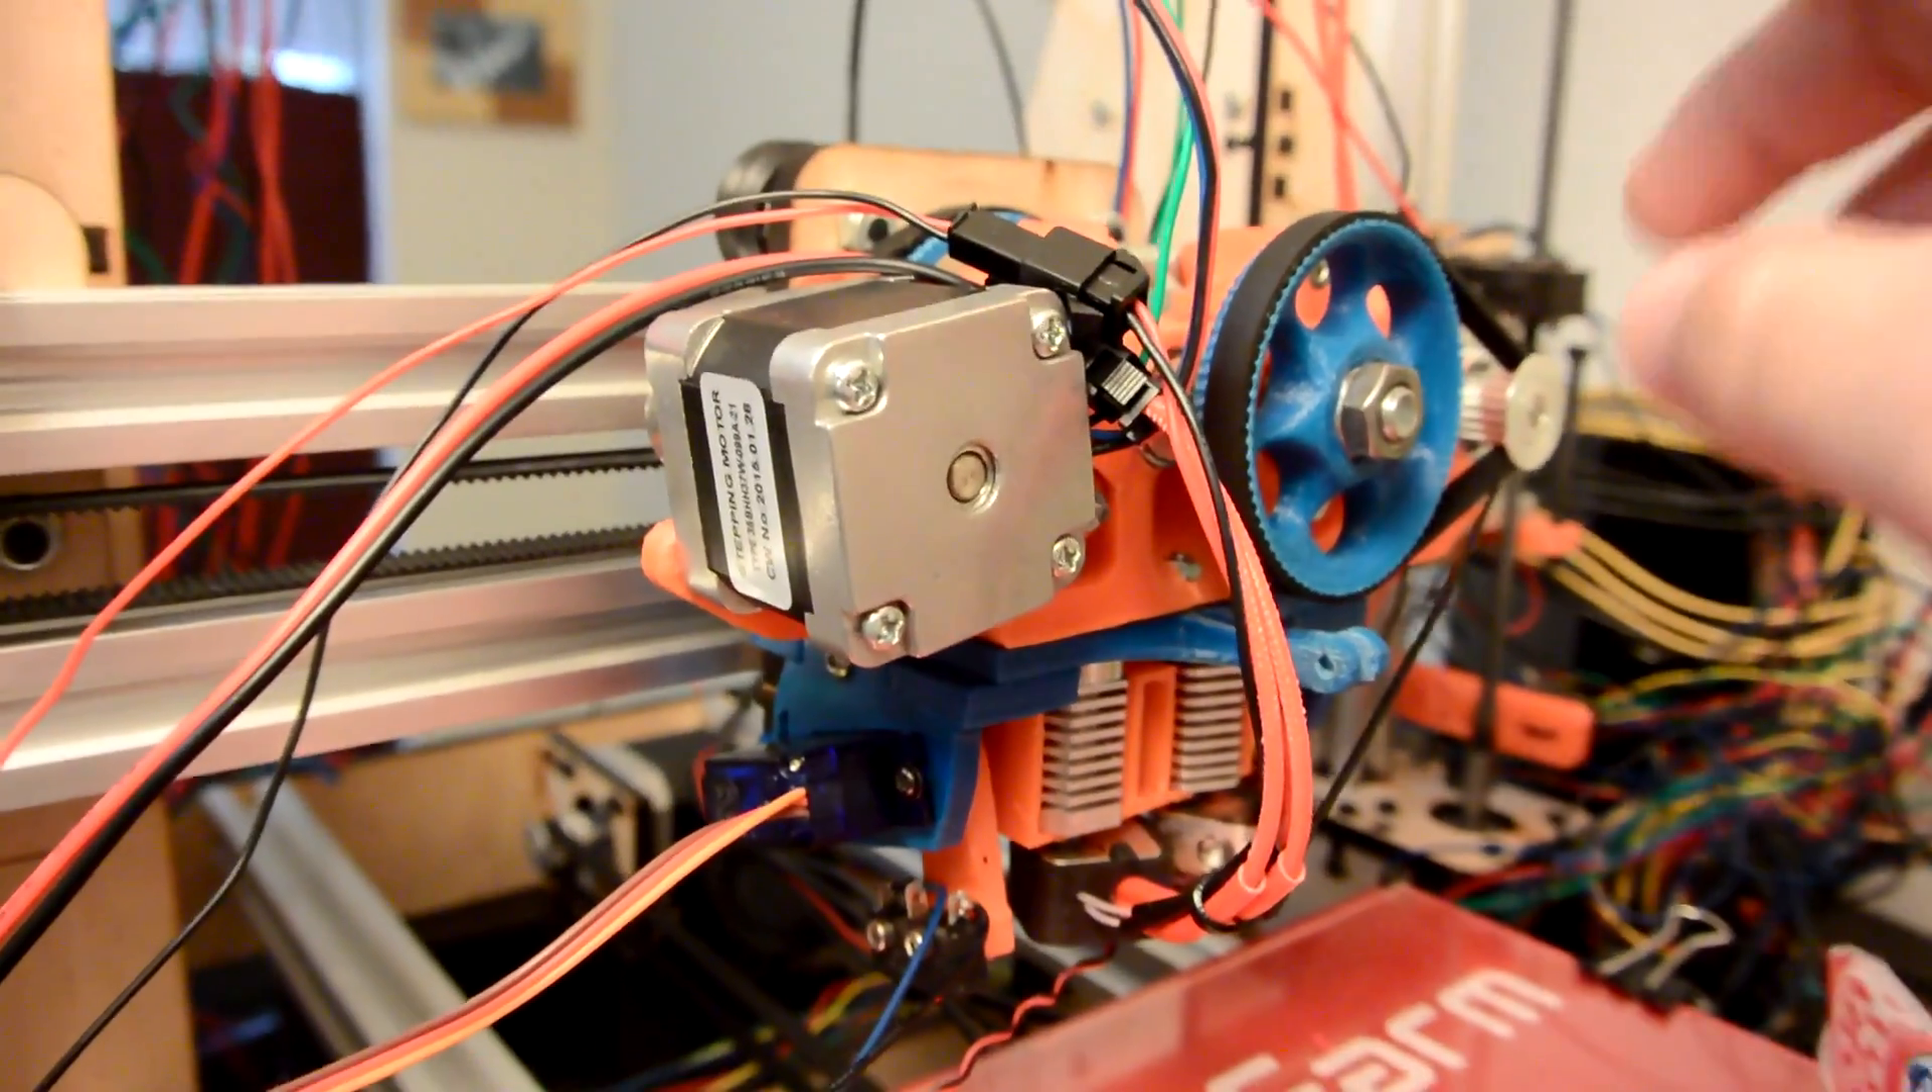Okay, so the extruder is assembled and it's on the X-carriage.